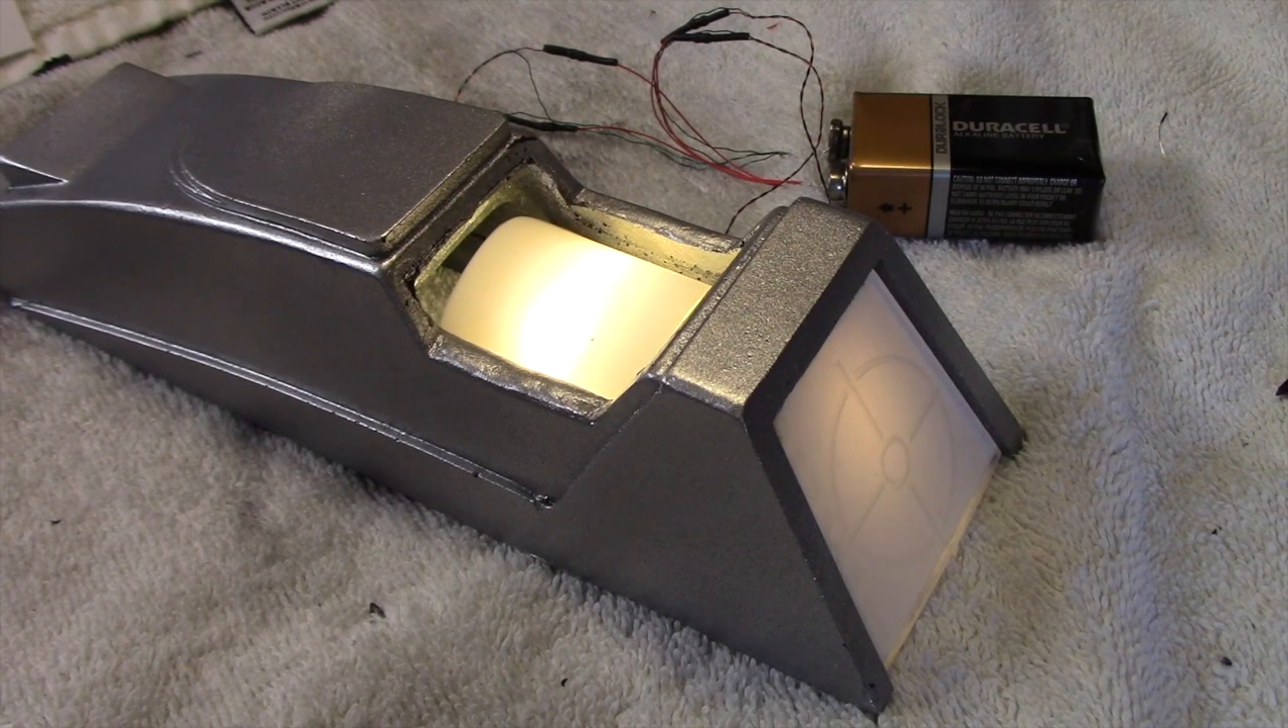Alright, so I've added now the lights to the rear section of this housing.